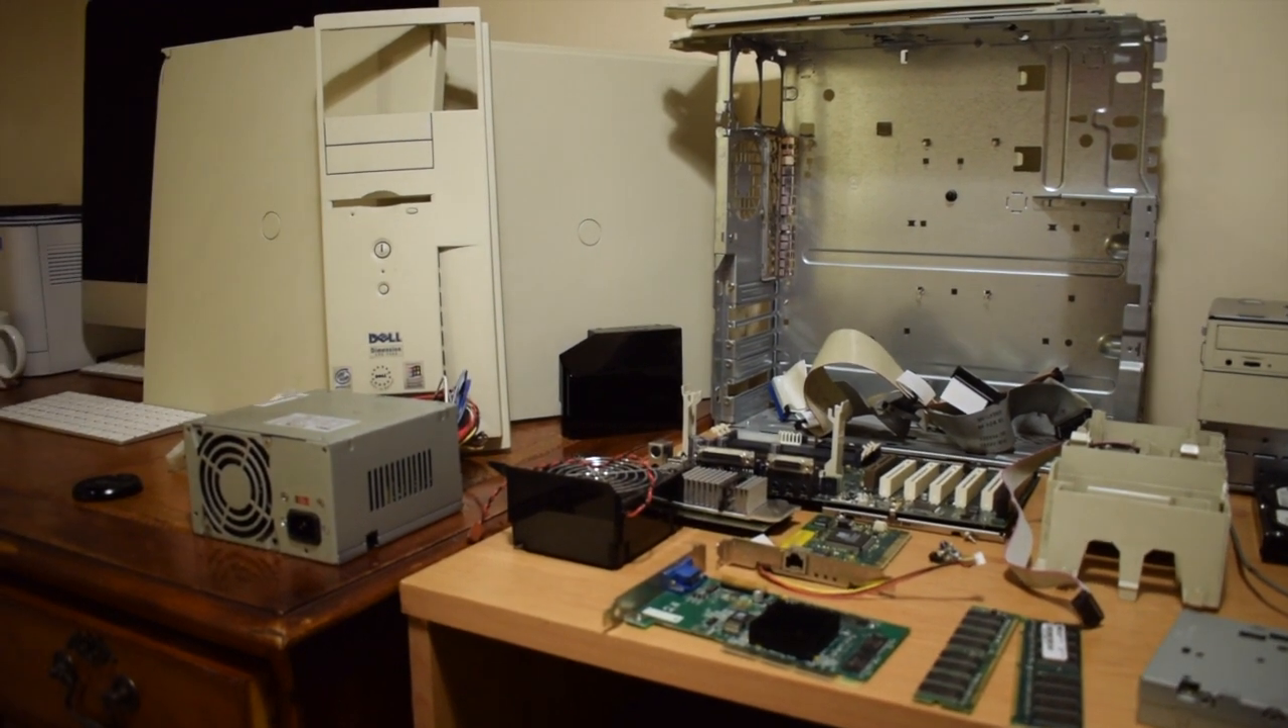Okay so I've disassembled the Dell unit.